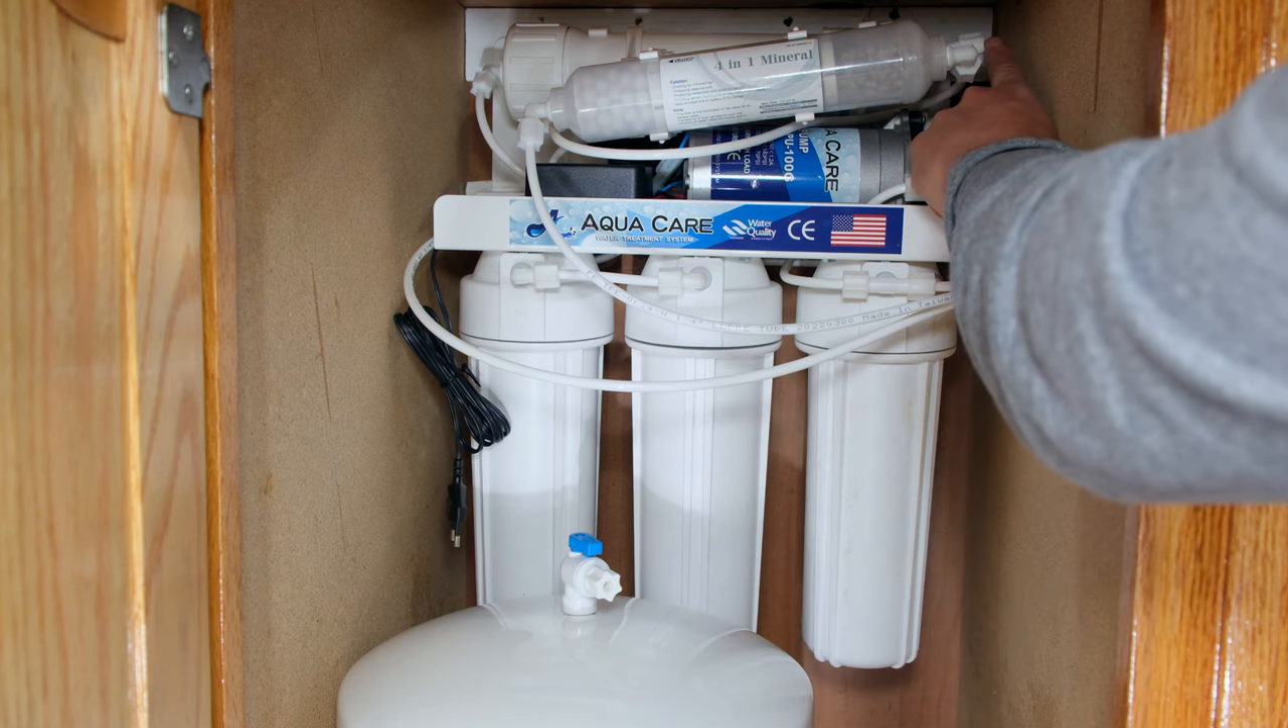The tank just needs to be connected.